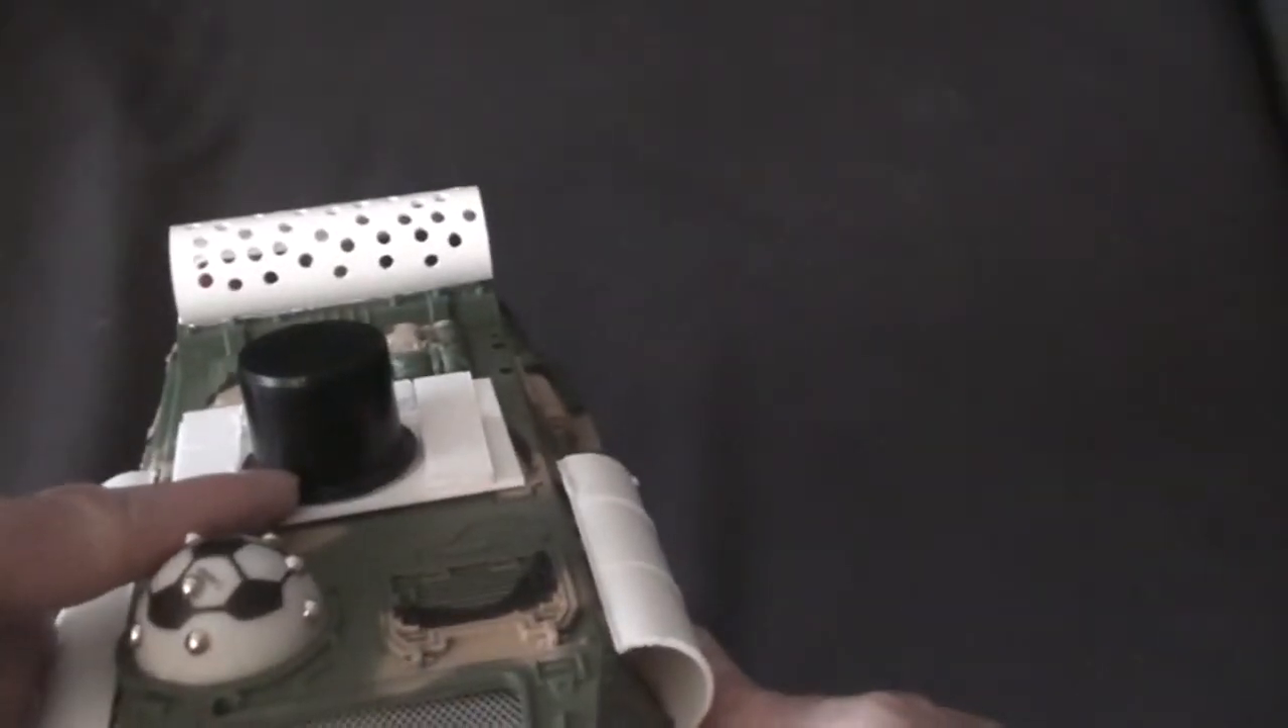Um, this plate here covers up where the turret went and onto that, um, I've, uh, attached a plug thing from B &Q.